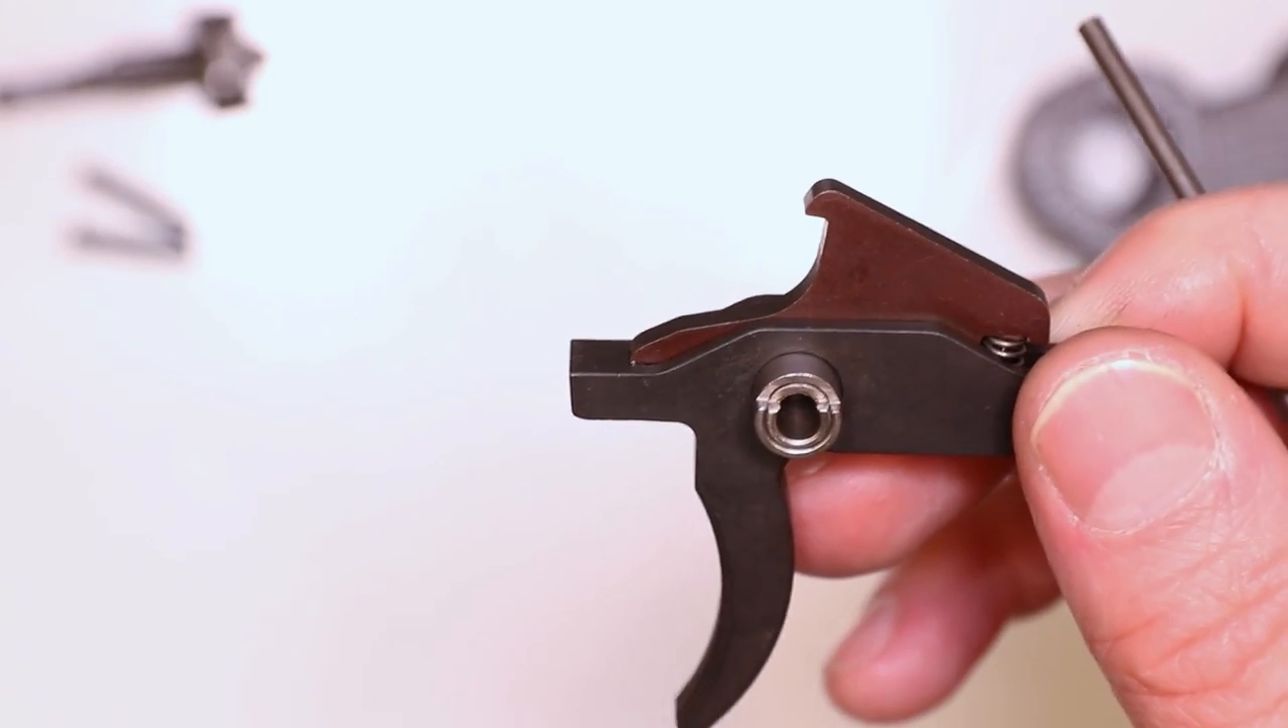All right, so the bushing is completely inserted all the way, we're good to go here.